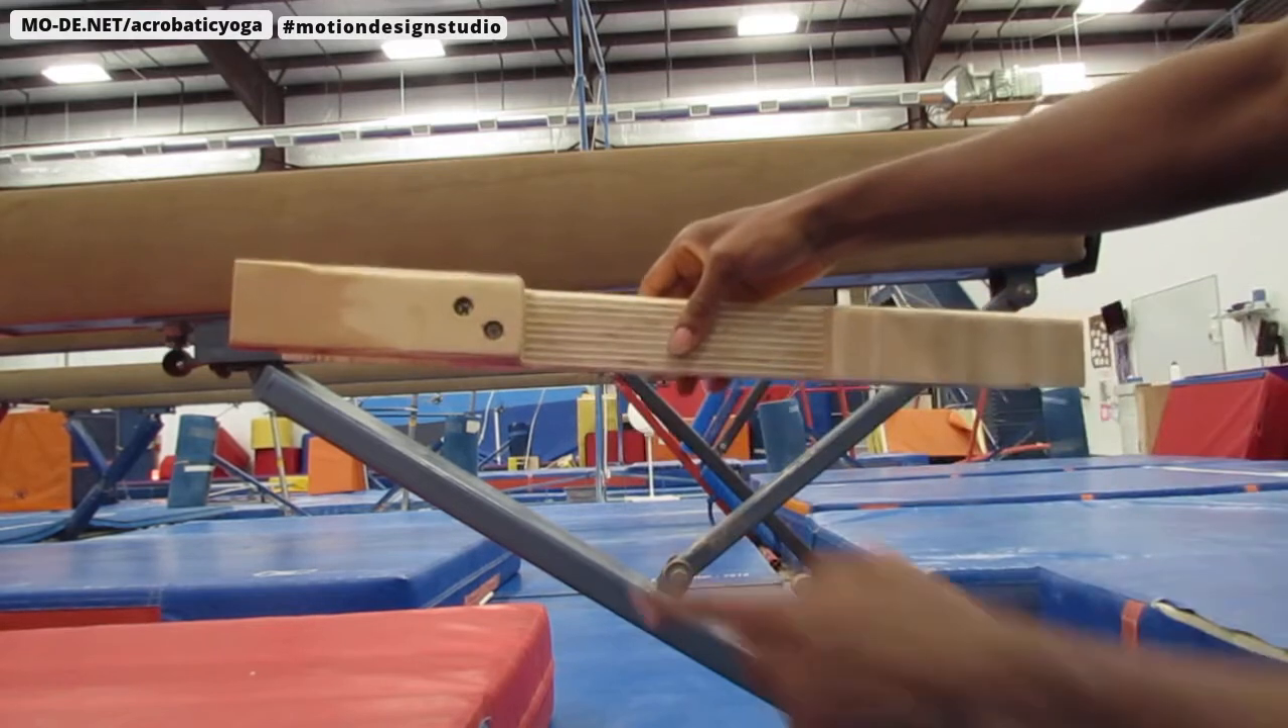I added some screws right here just to make it a little stronger because this joint is going to get a lot of load.